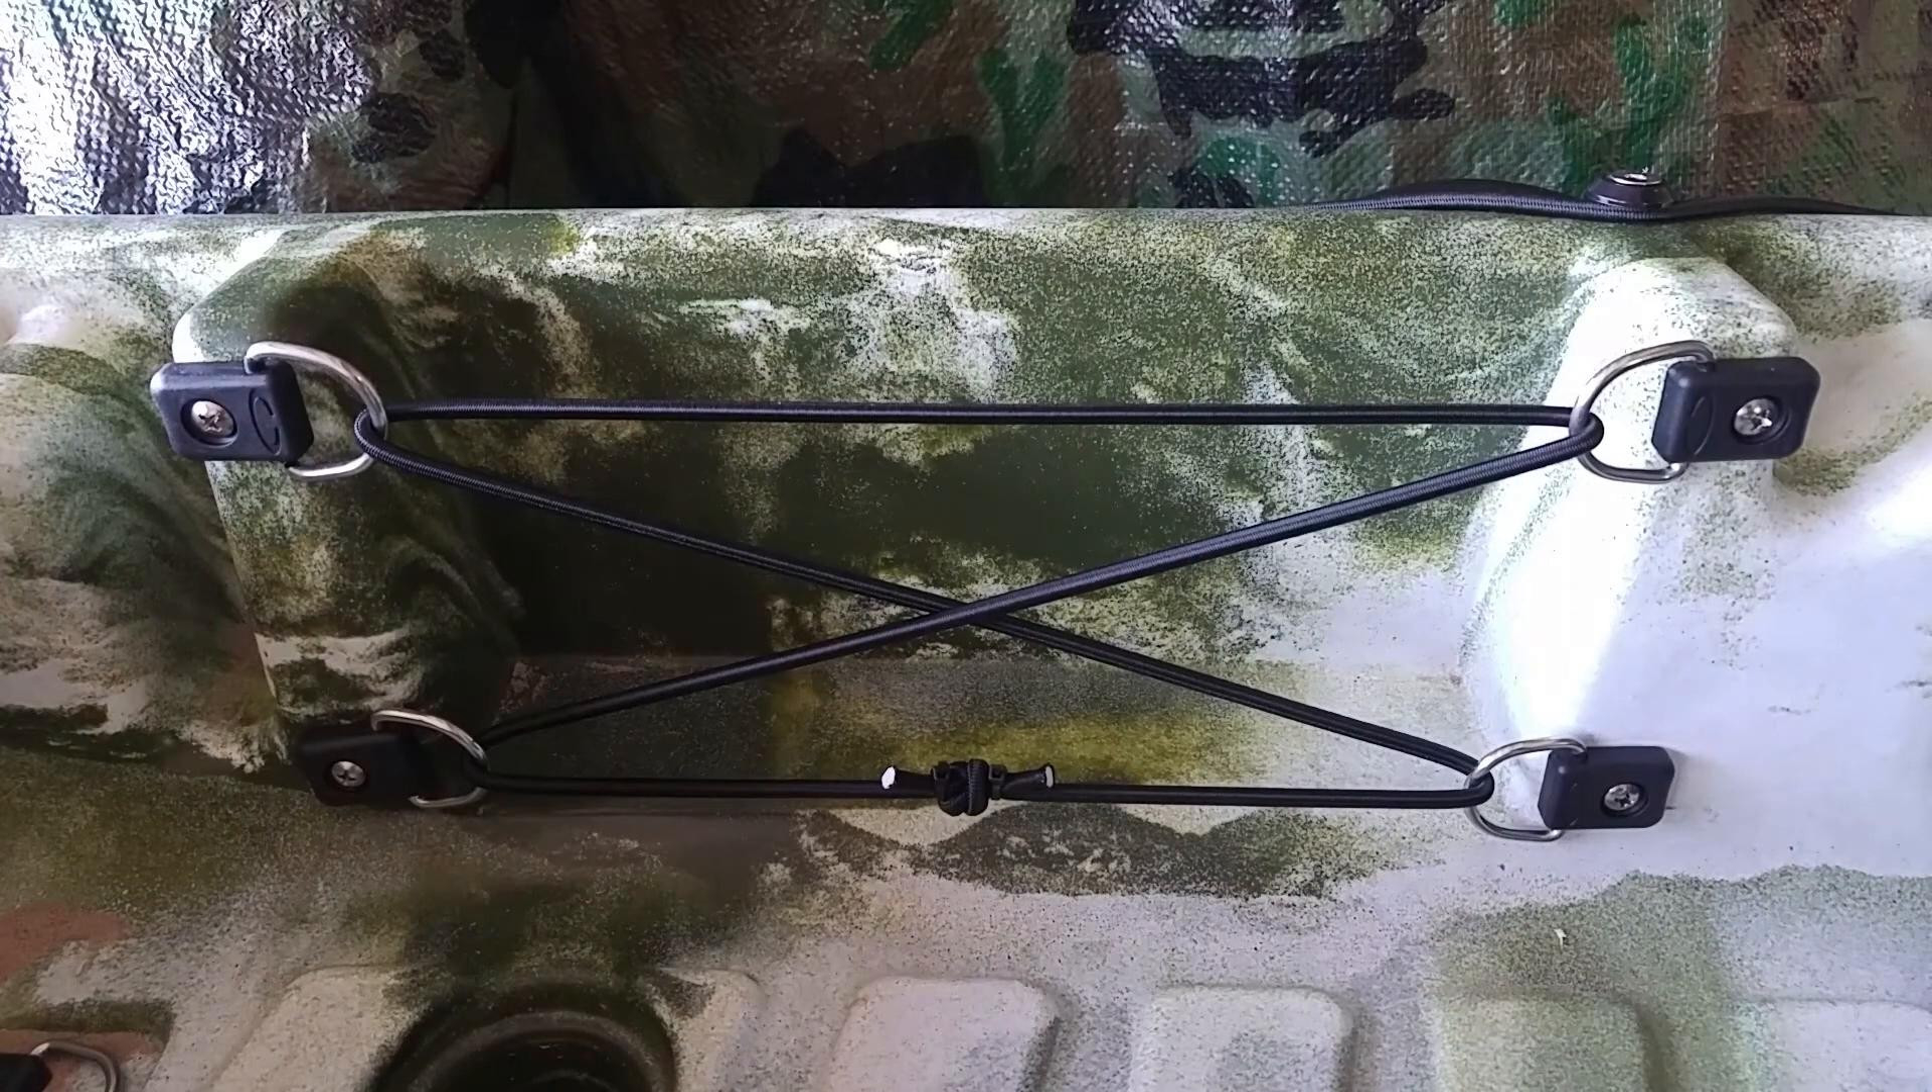I've threaded the bungee or shock cord through the D-rings in an X design because that will have the maximum retention value.